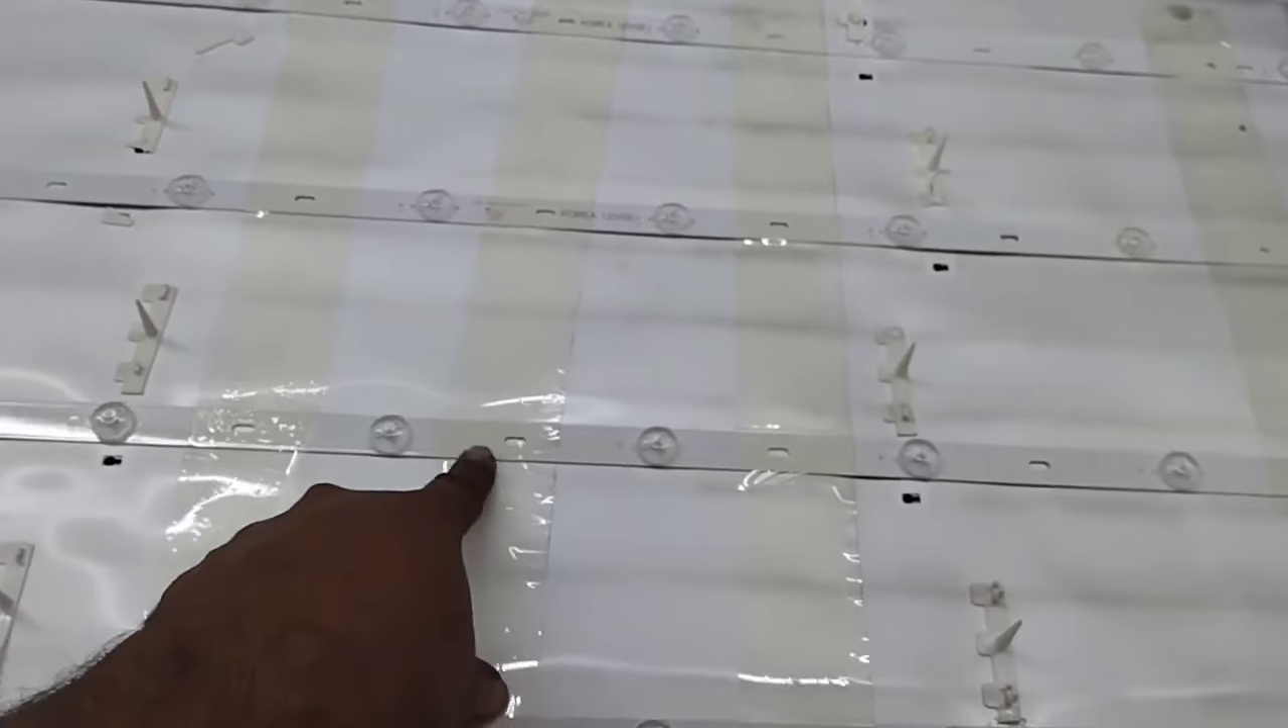यहाँ पर मैंने LED जो है वो लगा दी है।